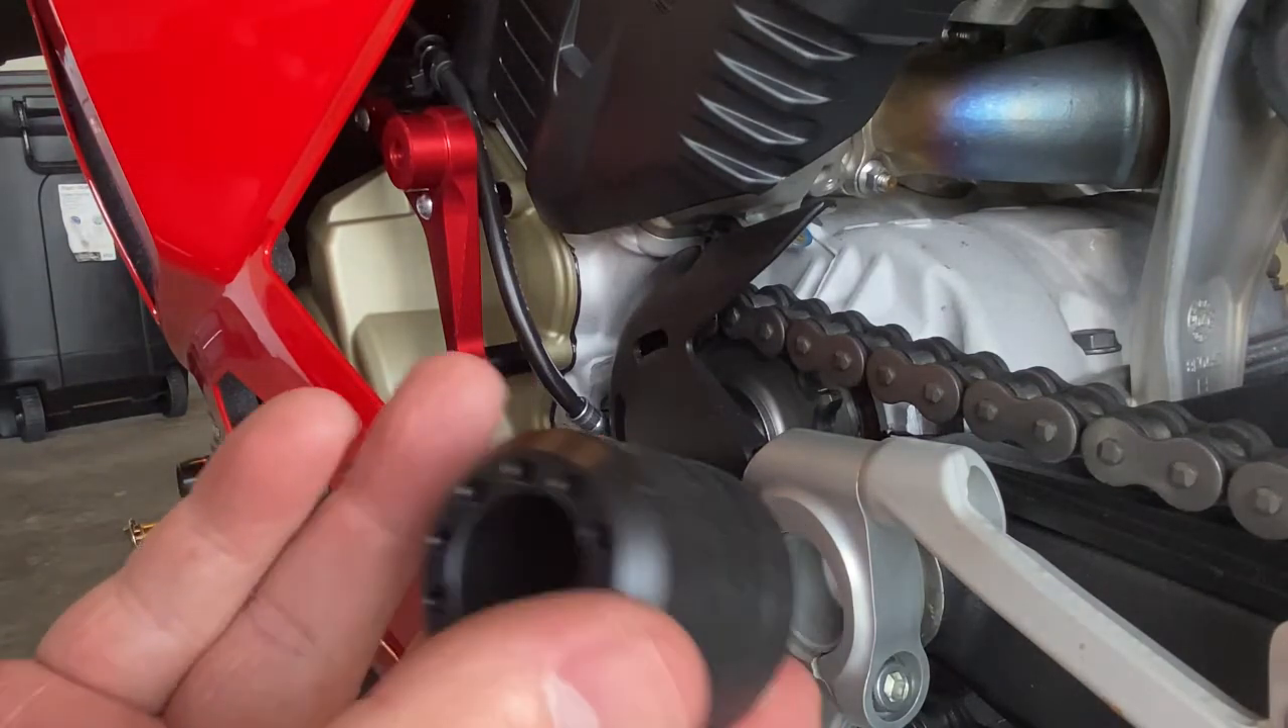I just got to put the slider on. We're done.